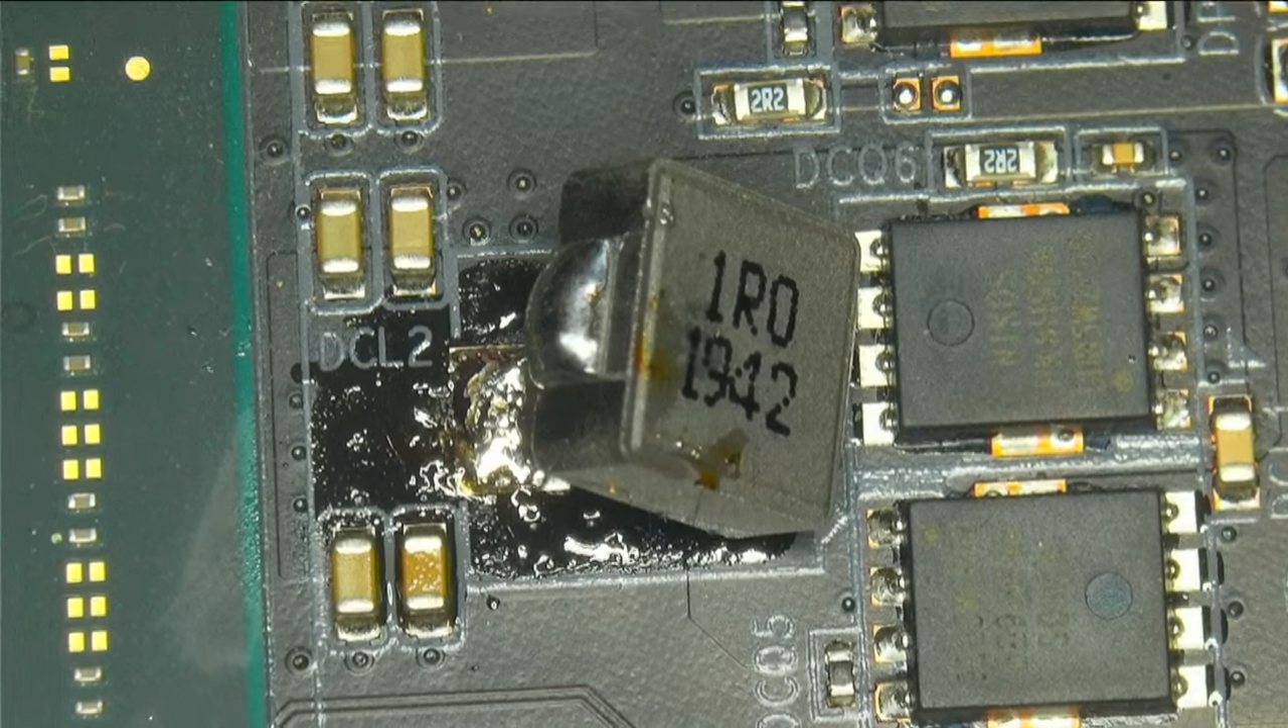So as you can see we have now lifted the coil.